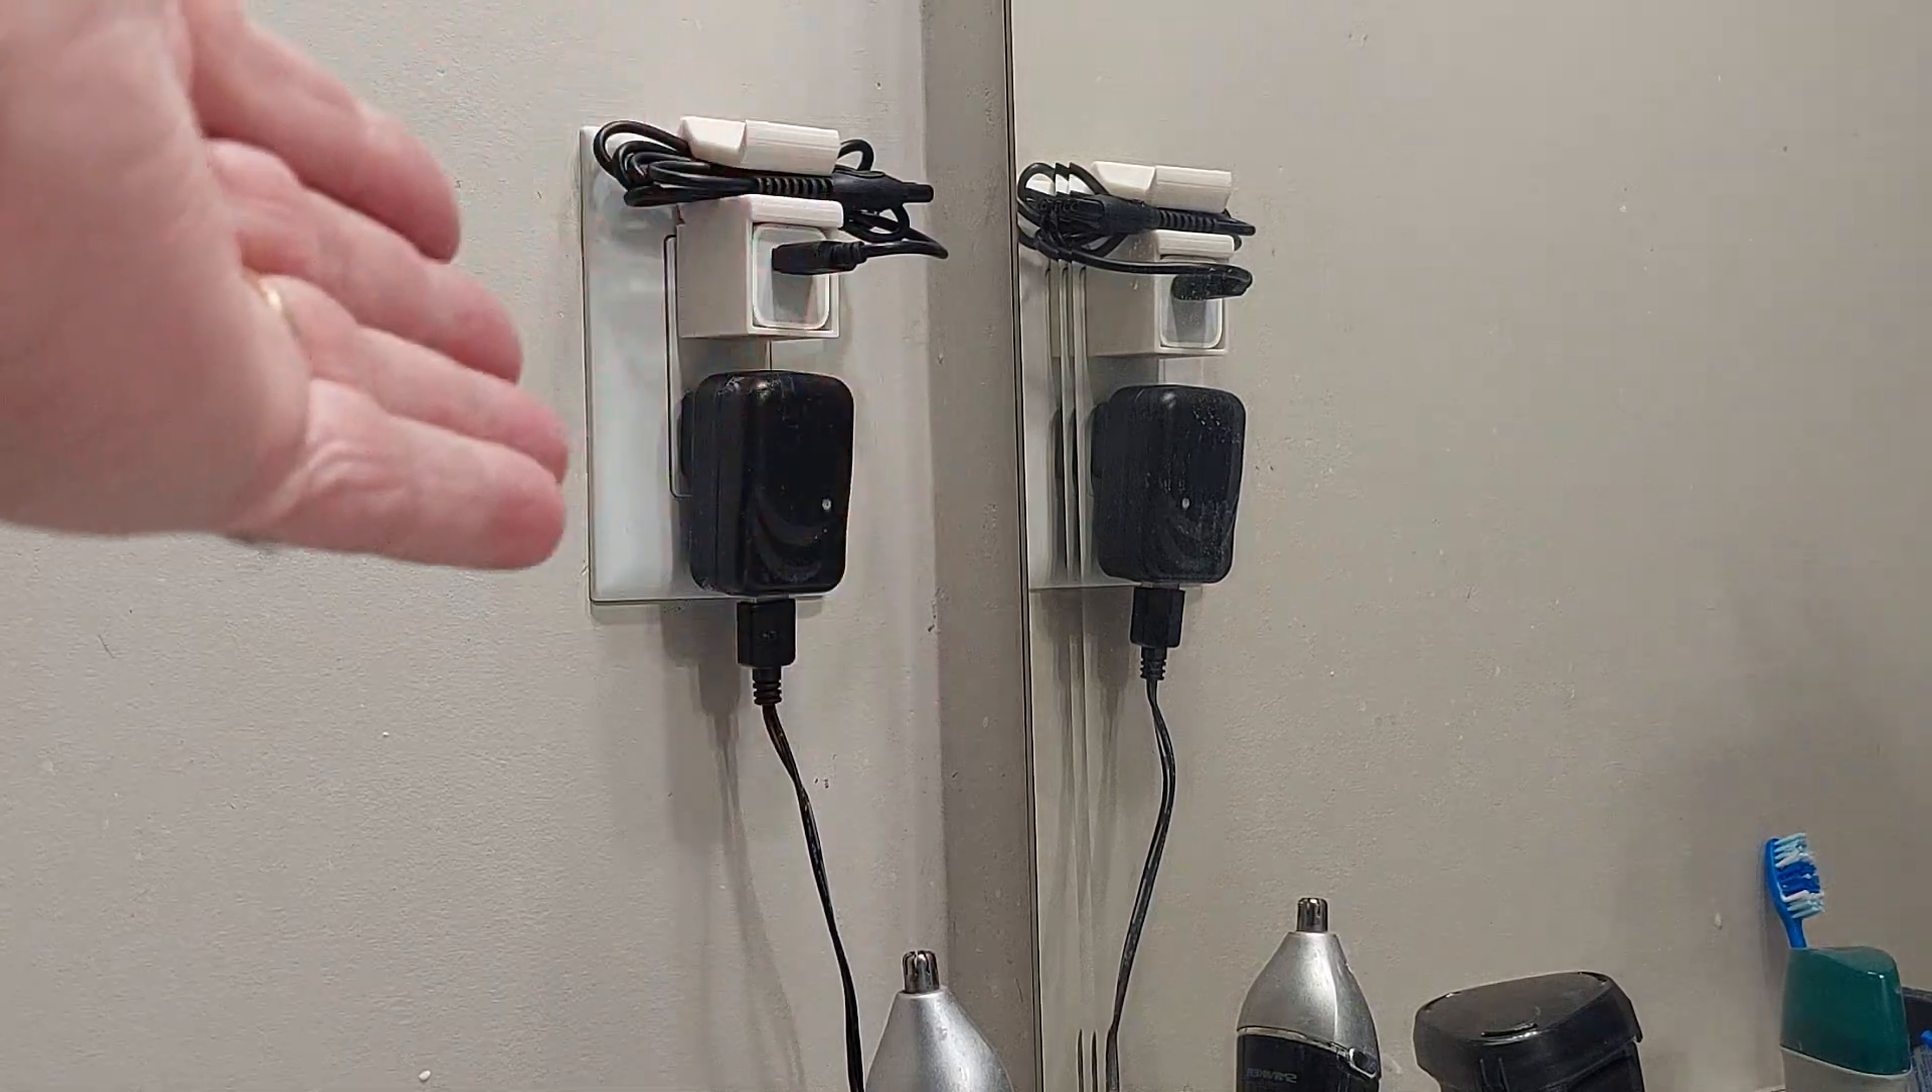We're going to set it up on the wall here make it look all pretty and we got the cord on top nice and neat and out of the way.